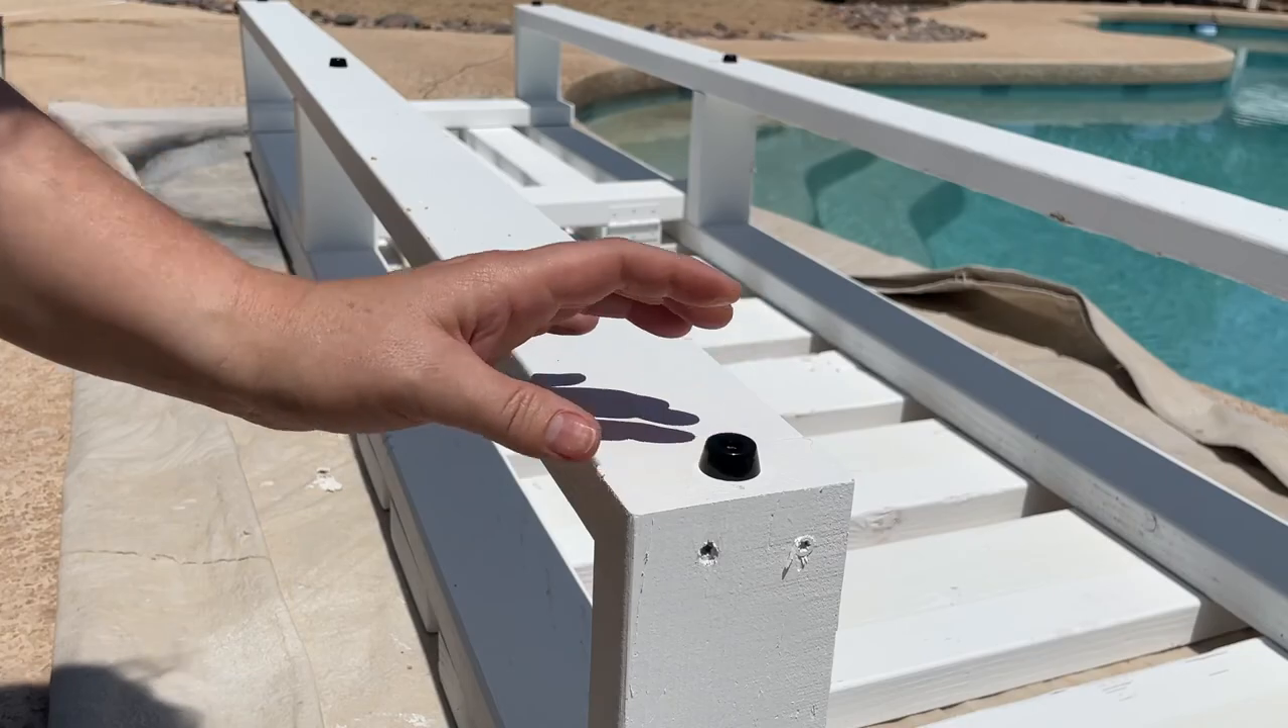And then the last, well, one of the last steps was to add some little rubber feet to the base.